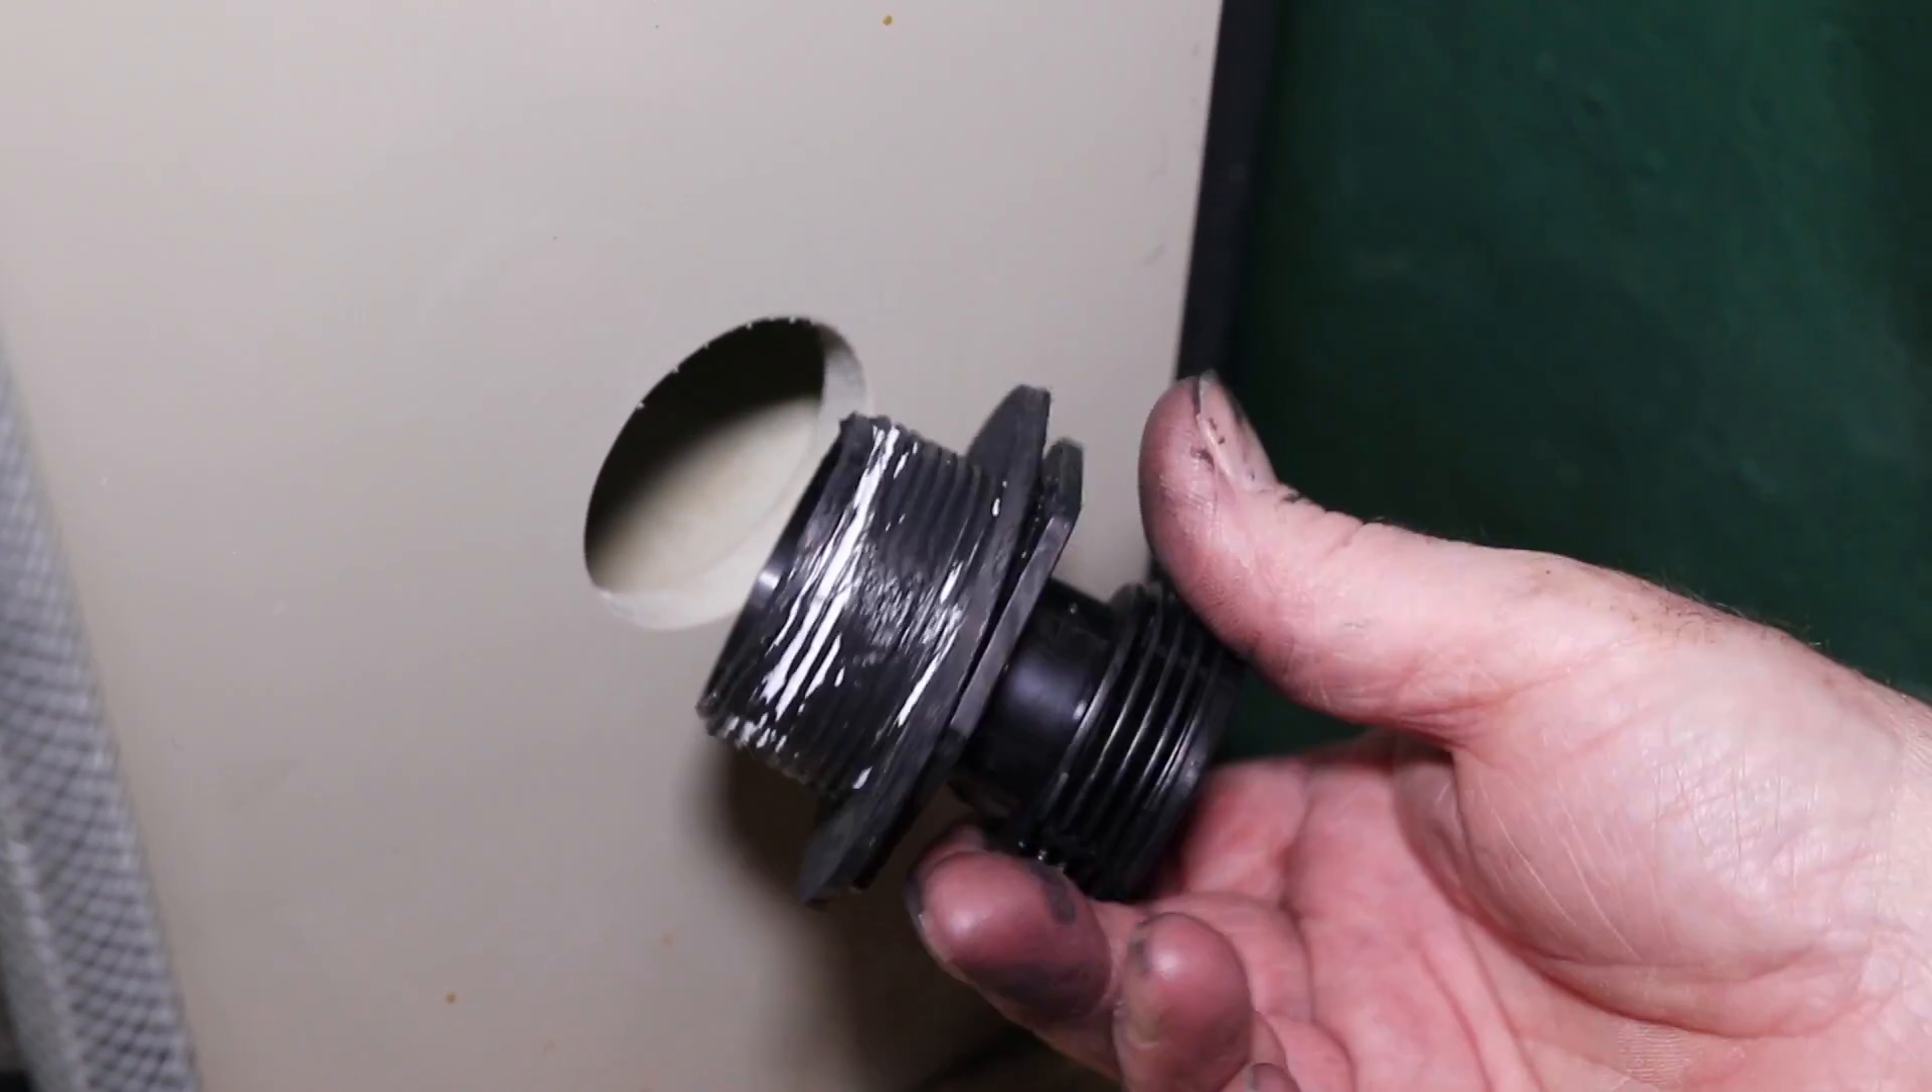There we go that's the finished product as you can see the gaskets on it just there and then we've got the PTFE on it as well.